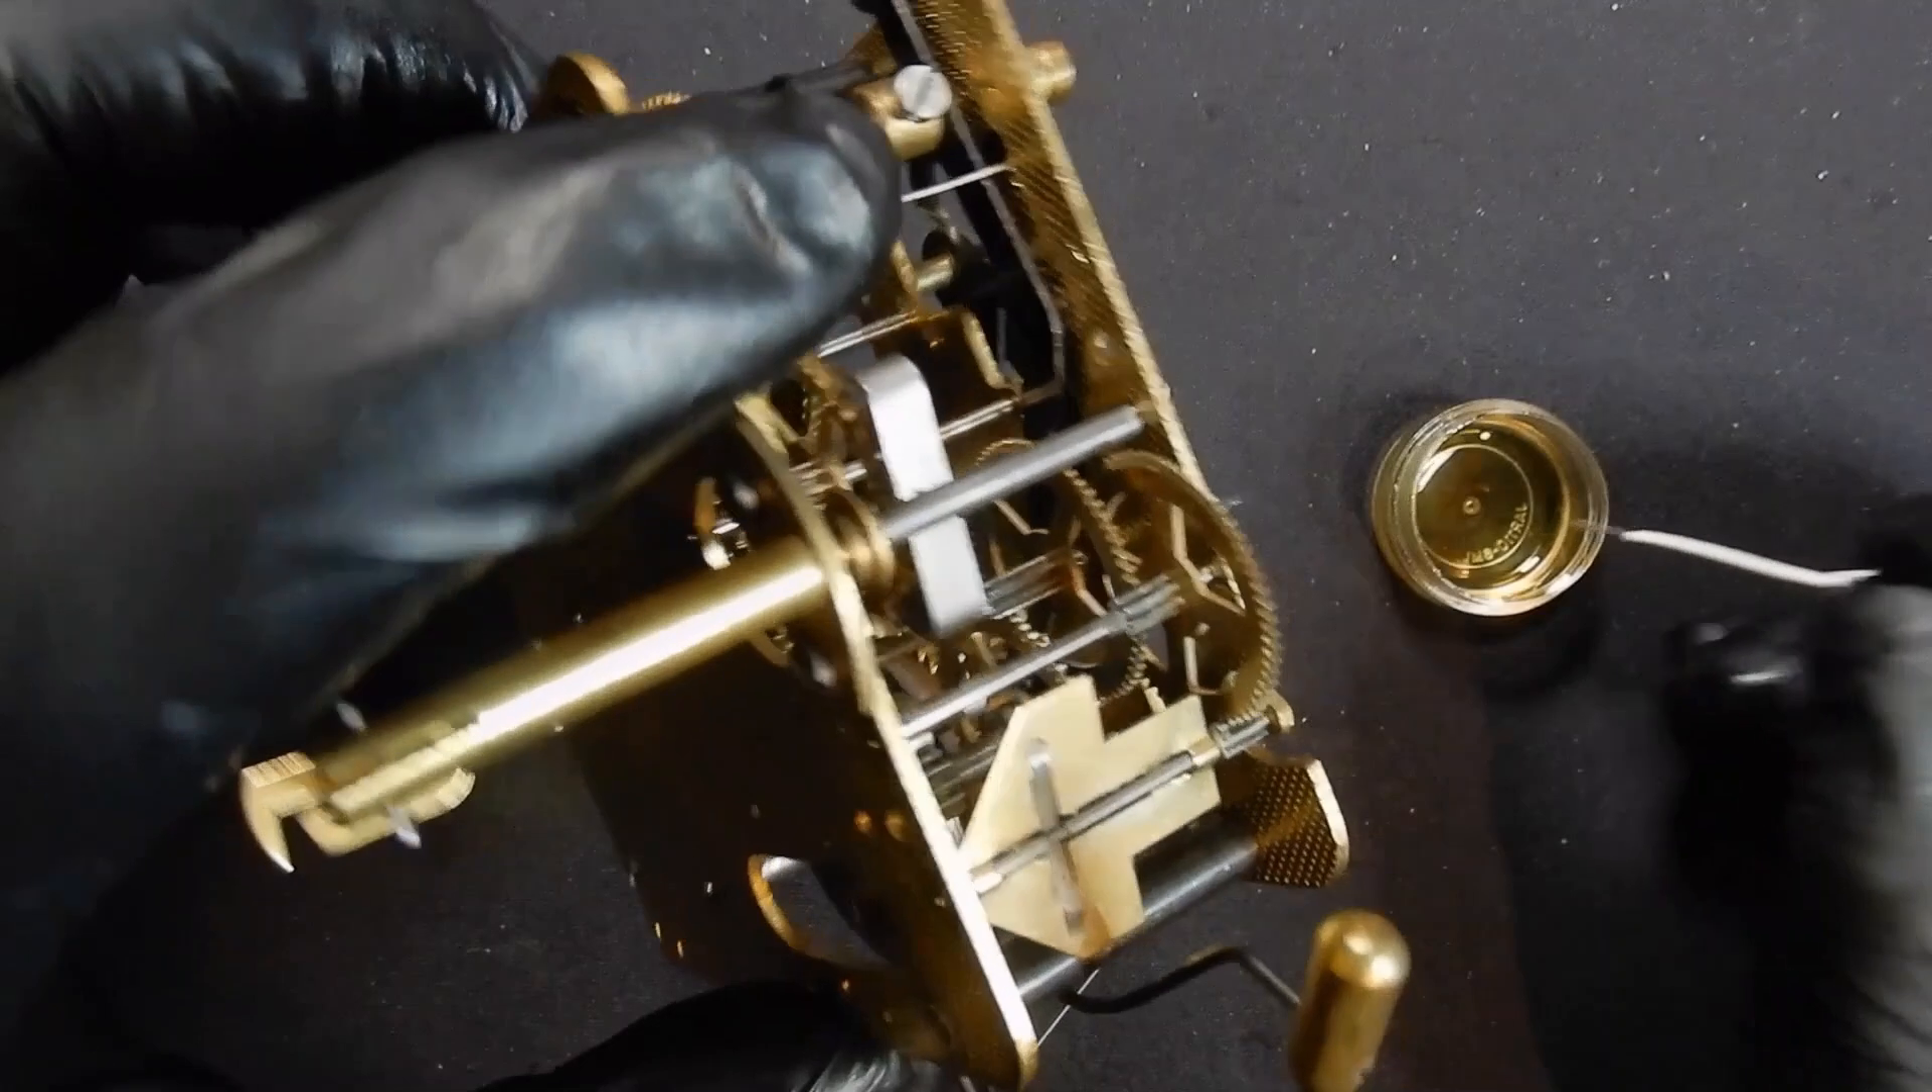All right so the movement's all back together again now and i'll put that on a test stand and attach some weights to it.